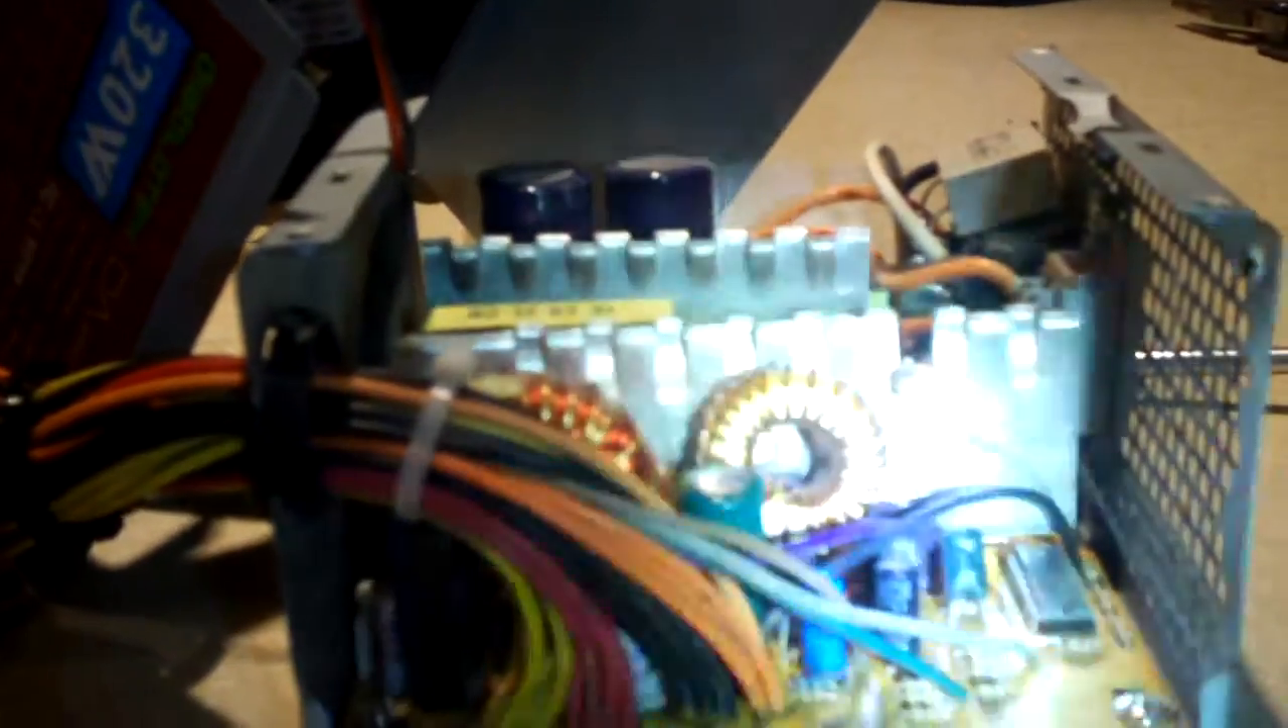Okay I got the power supply removed and the cover taken off.